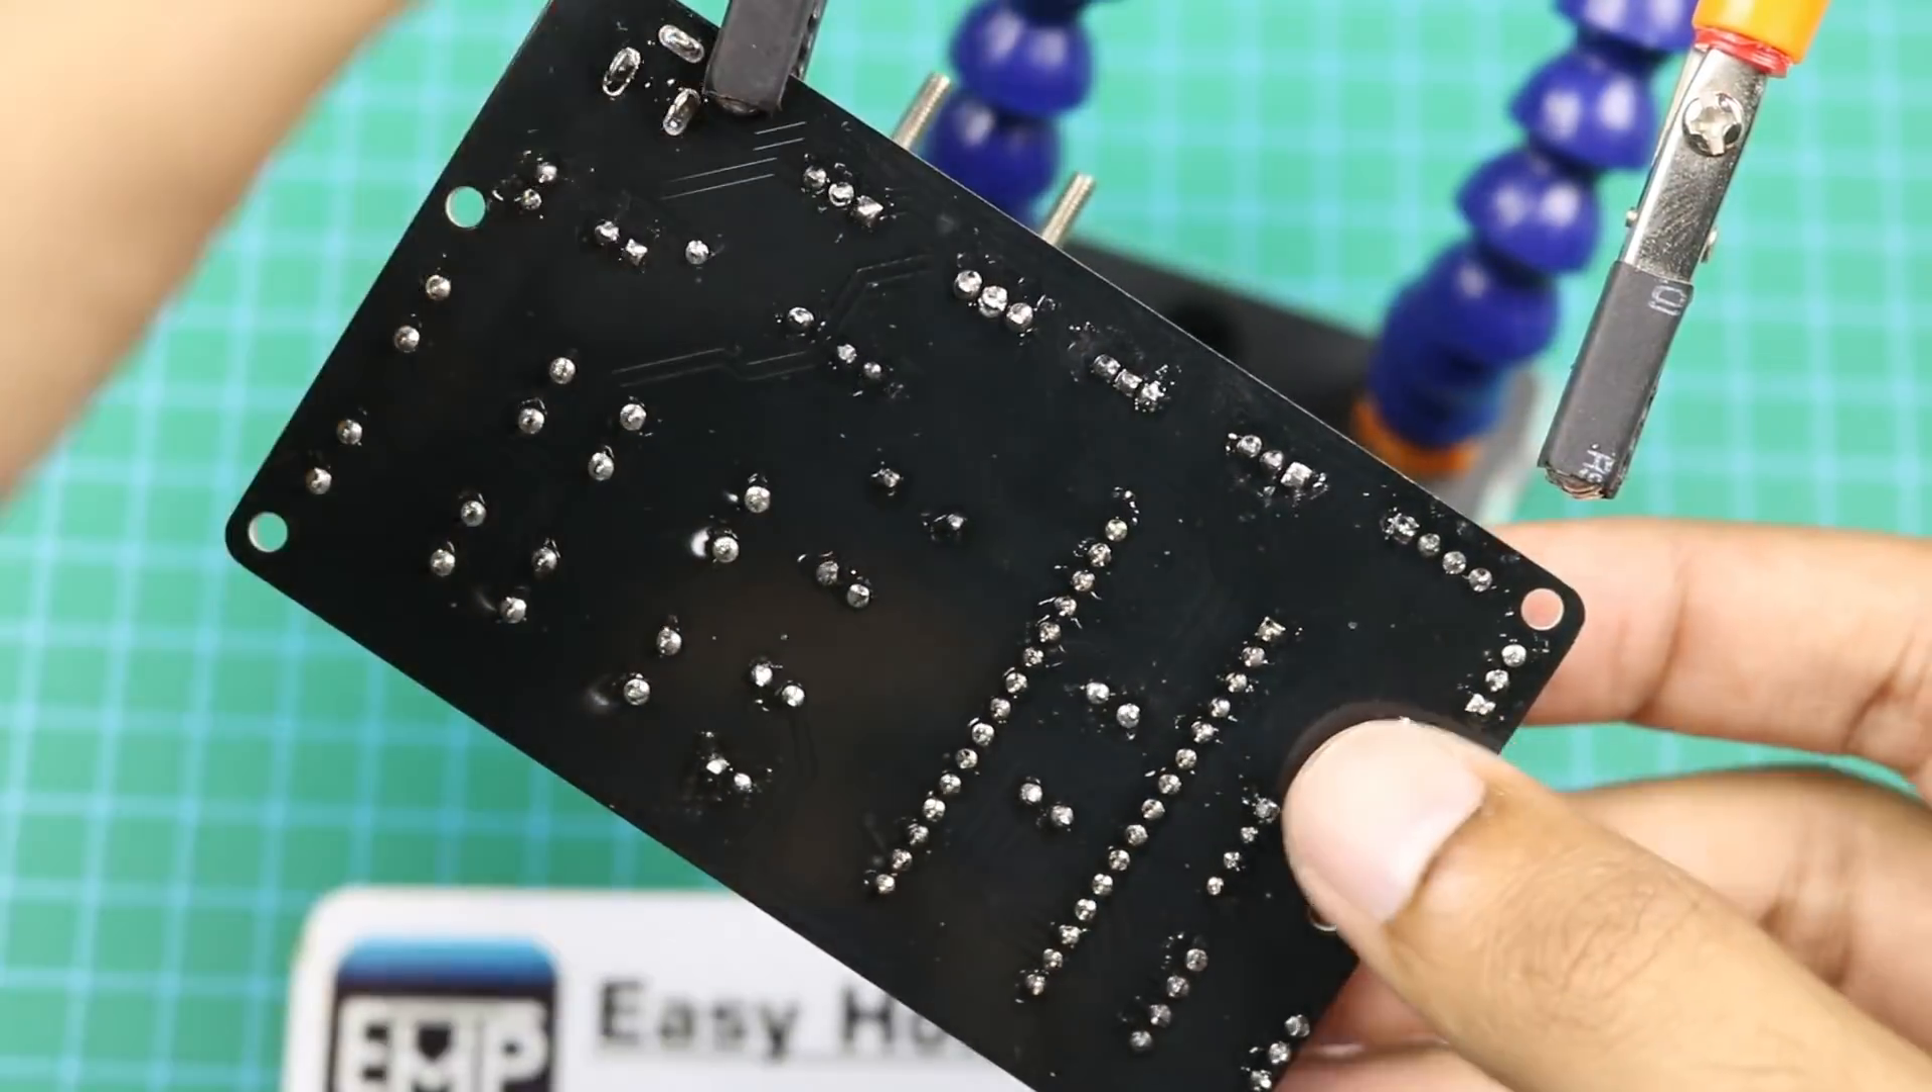Okay guys, our component soldering is now complete.